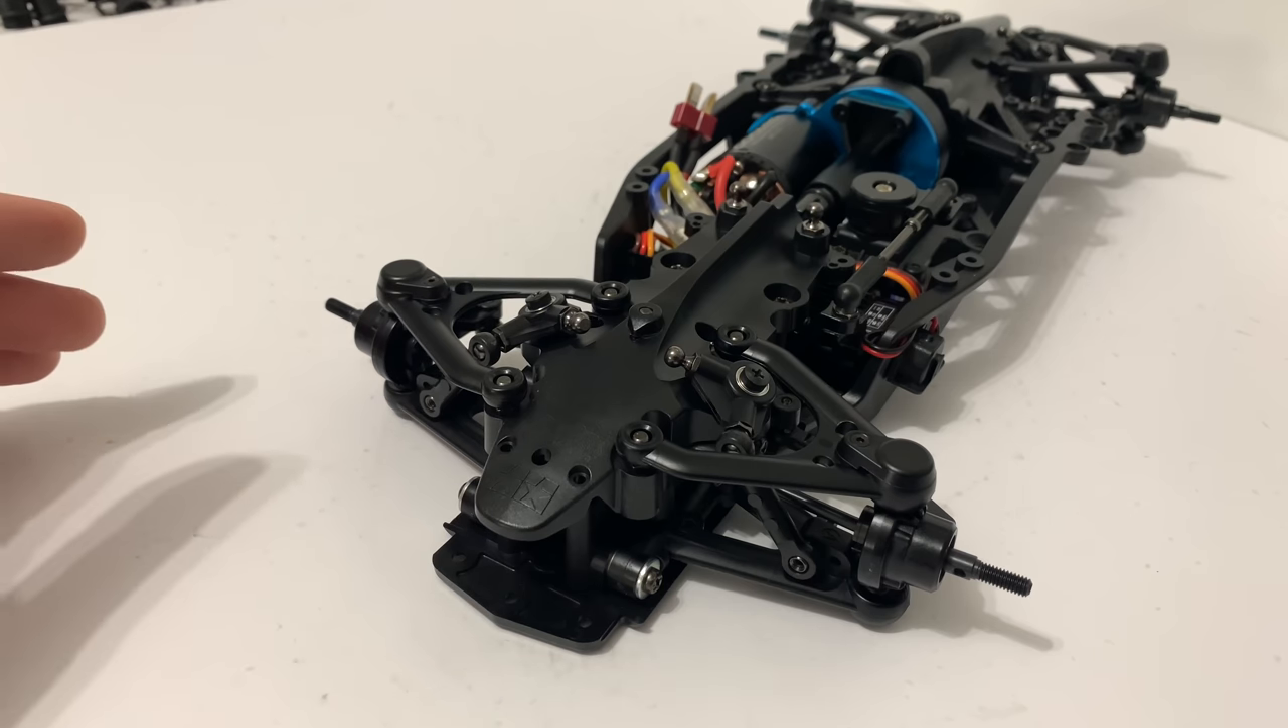Right, so that's the front end complete. All the arms are on.